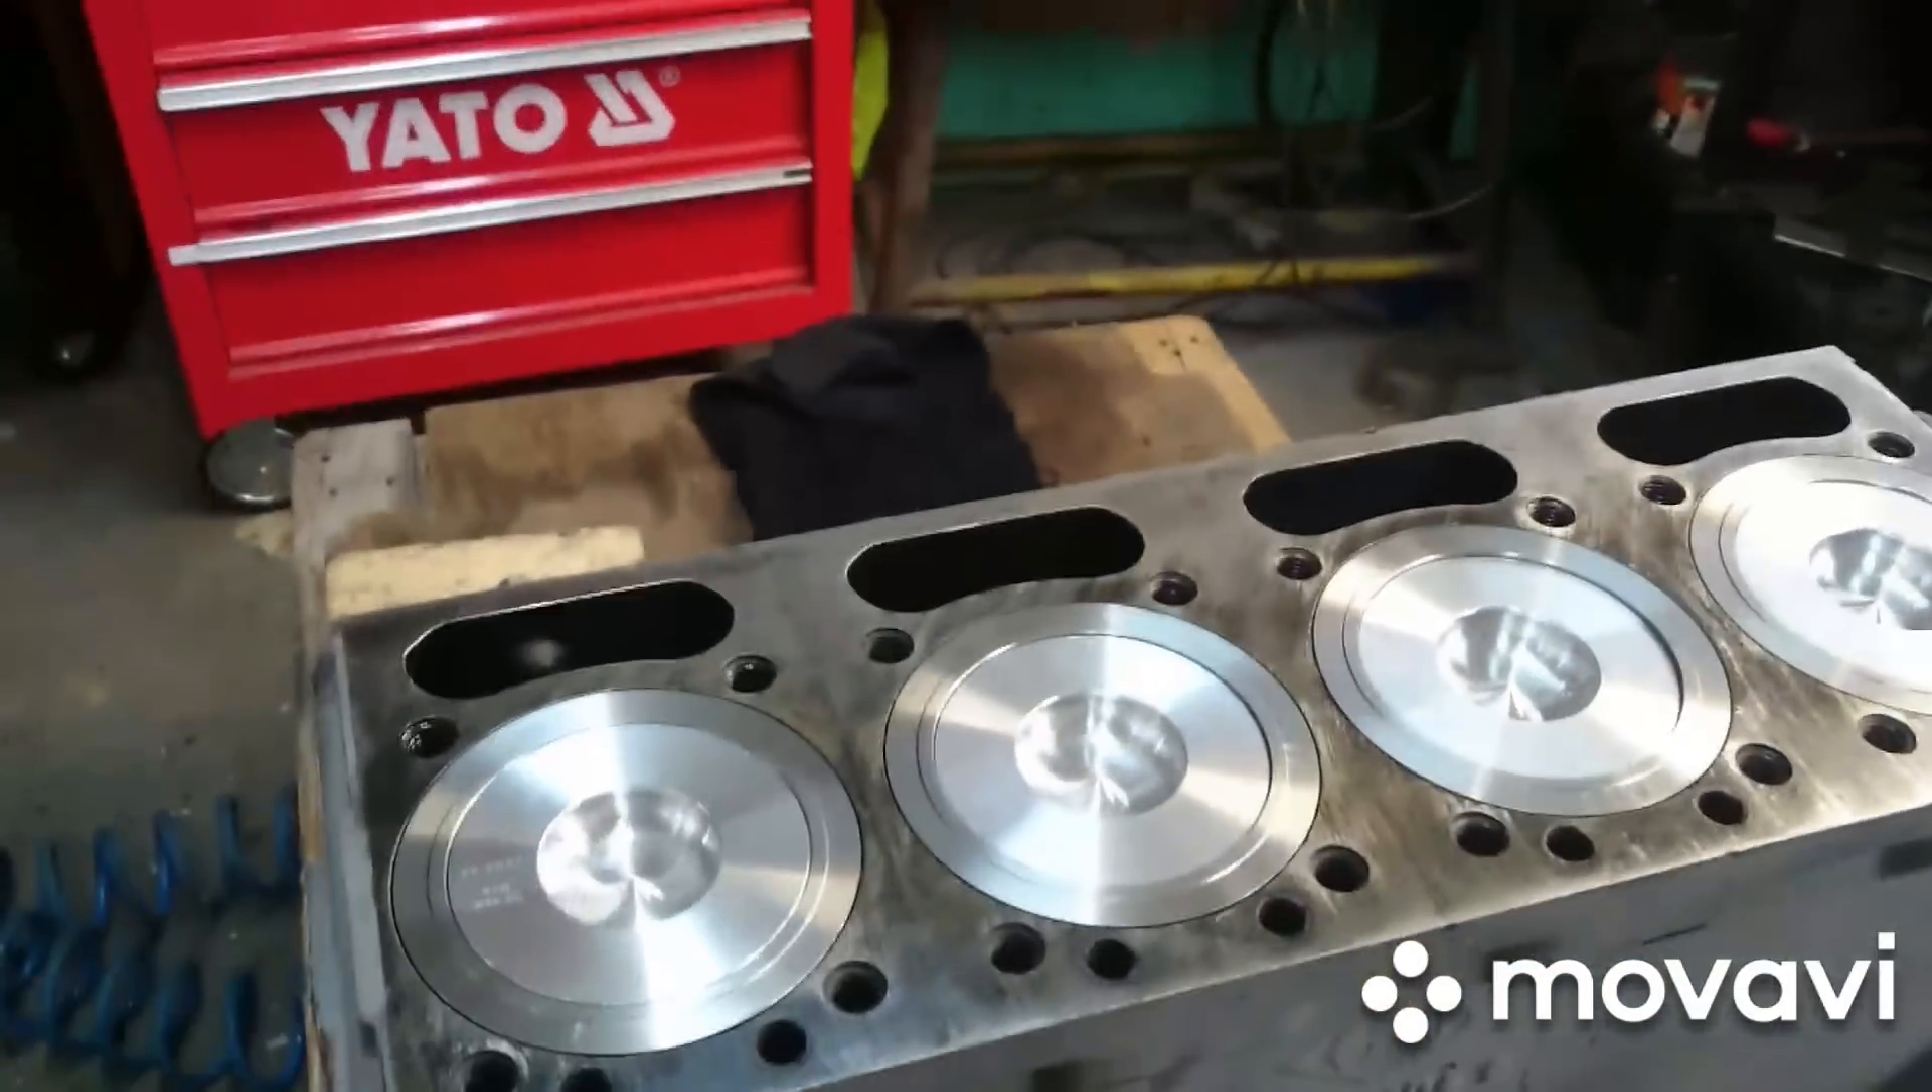Mamy już wszystkie cztery garnuszki obsadzone w tulejach.